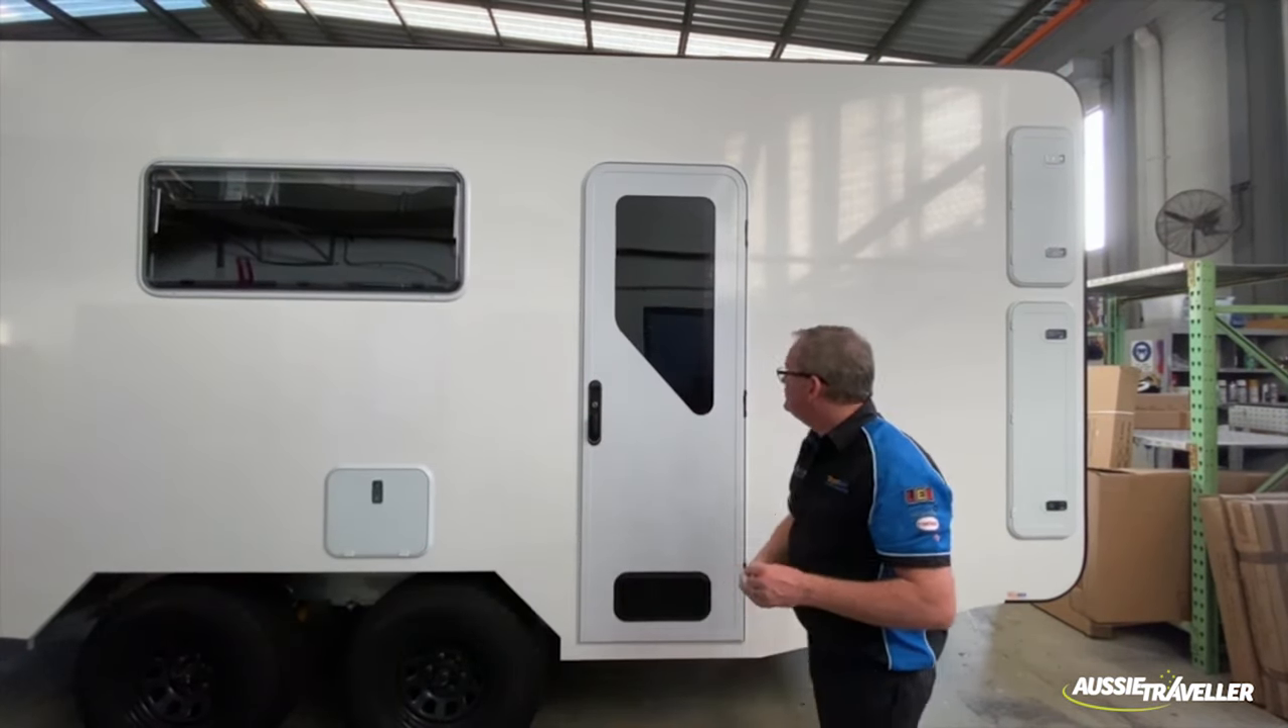We're all assembled. And there you have it. Quite an attractive looking door.